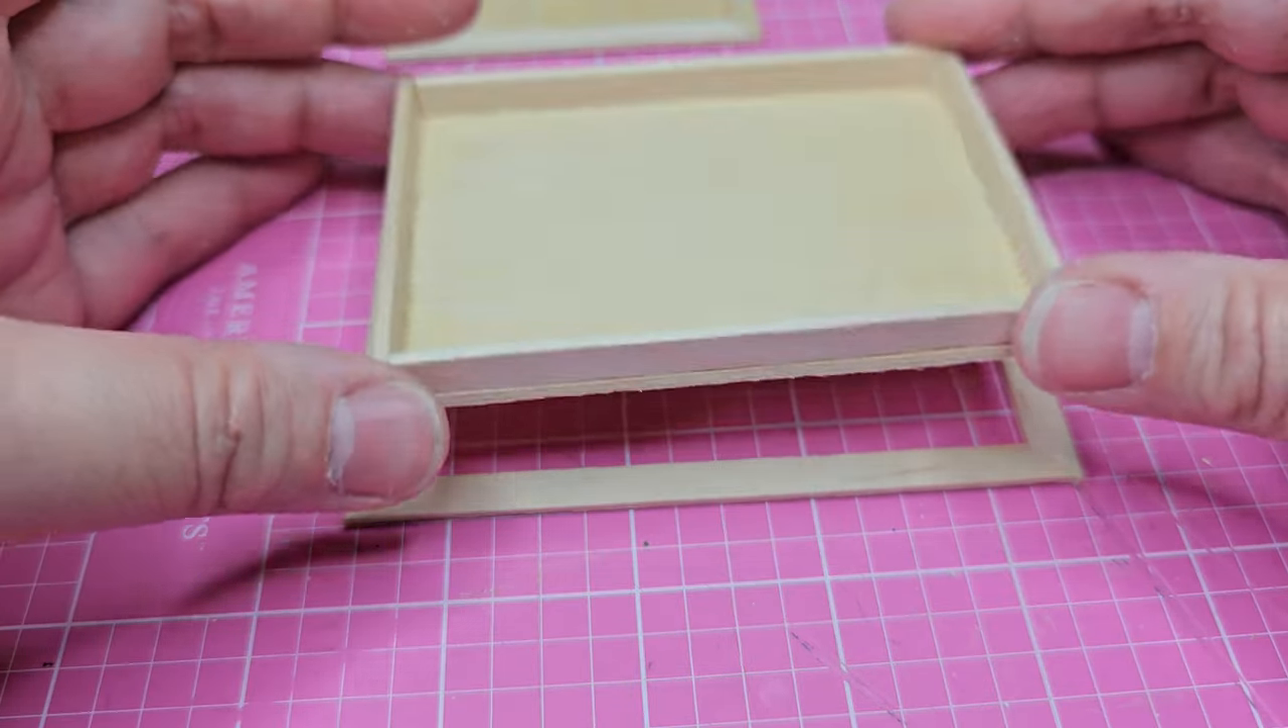I haven't glued the base down to the frame yet and this is kind of just going to be like the case that holds the ladder.